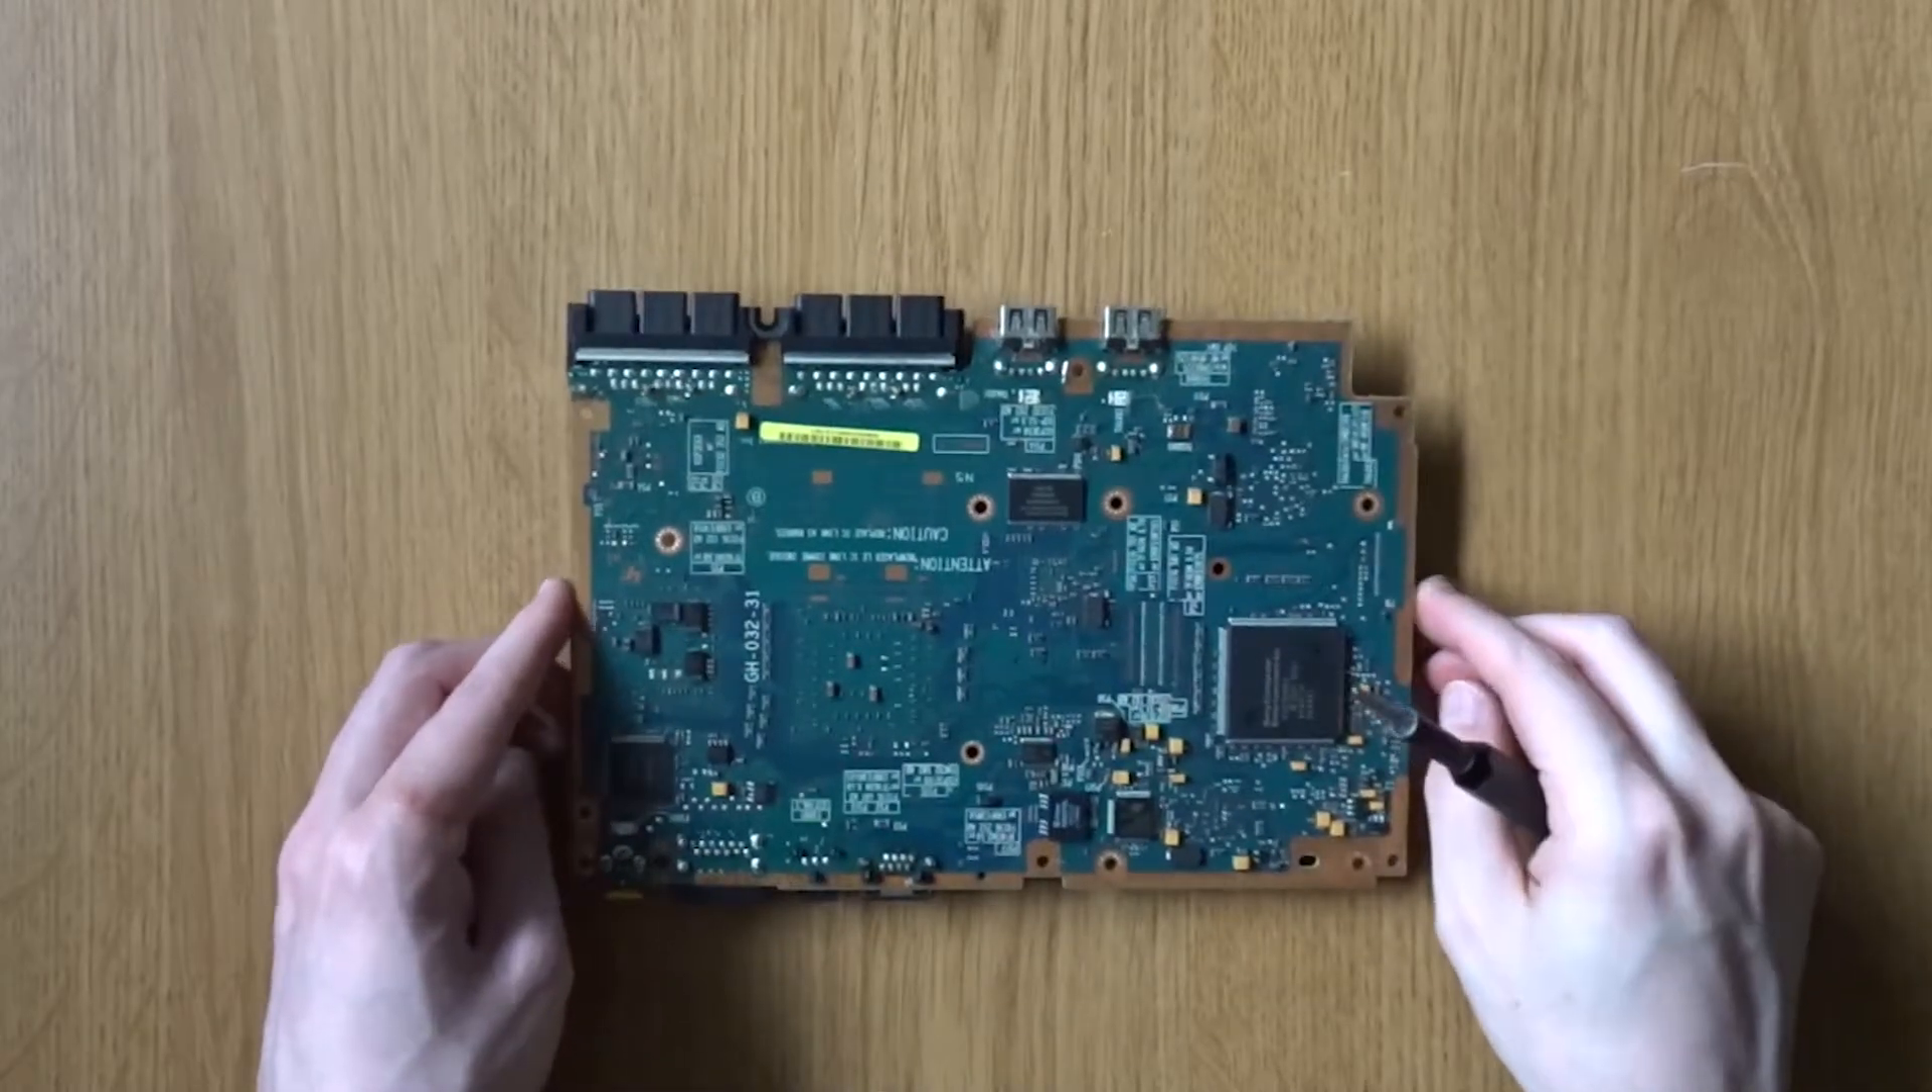With those metal plates gone we've now got the board on its own.